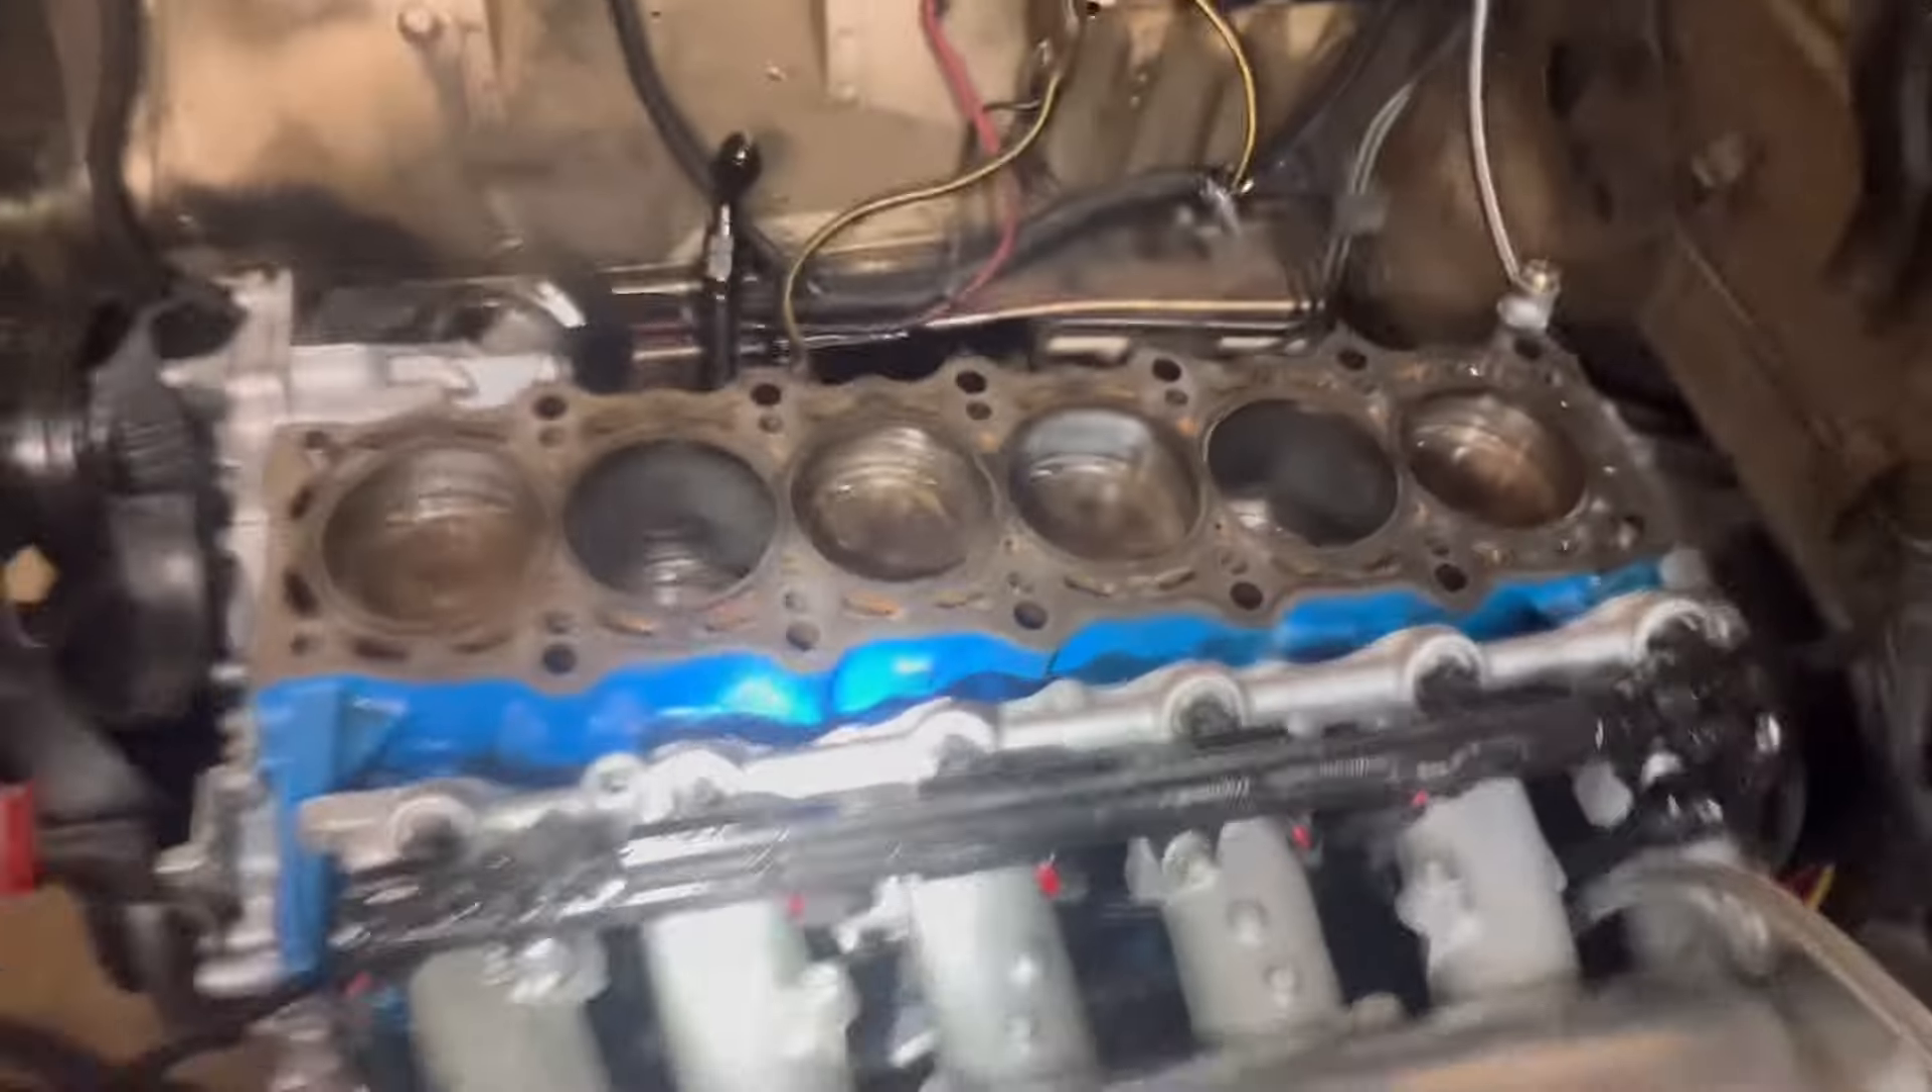But anyway, I got to get the pistons out of here to see the extent of the damage to the block.